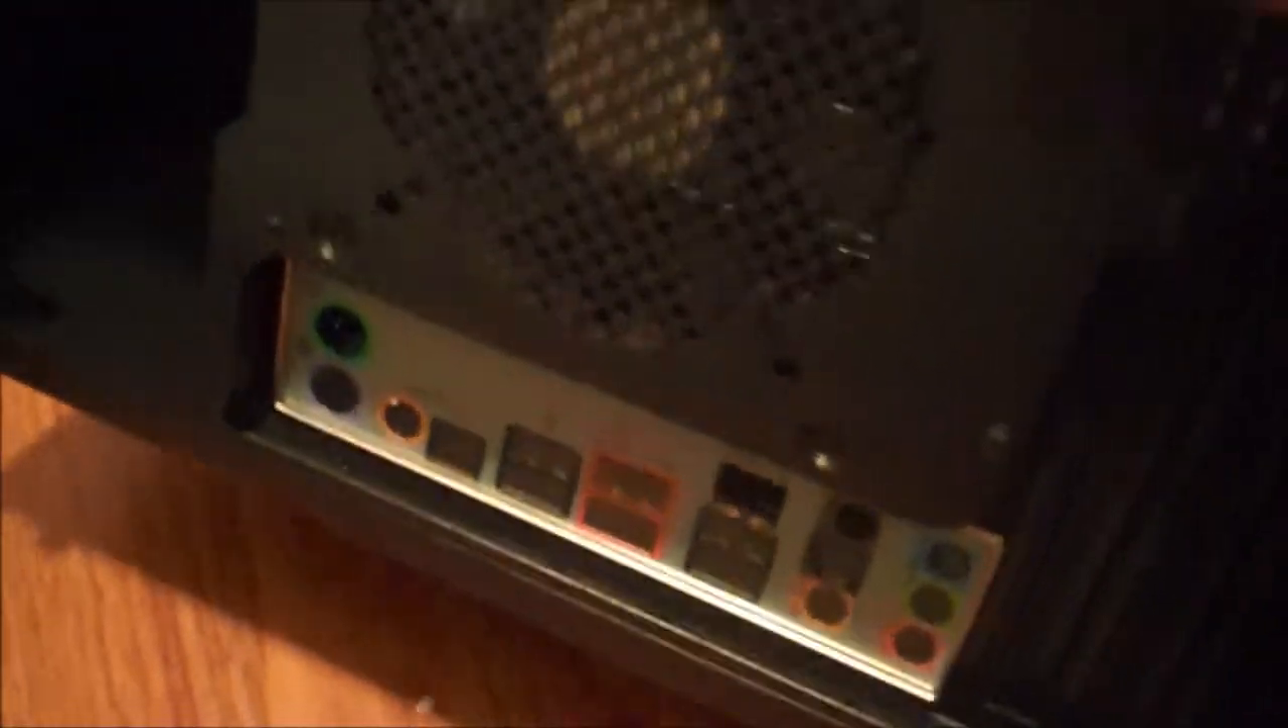And now you can see that new plate is in there. It just popped right in.